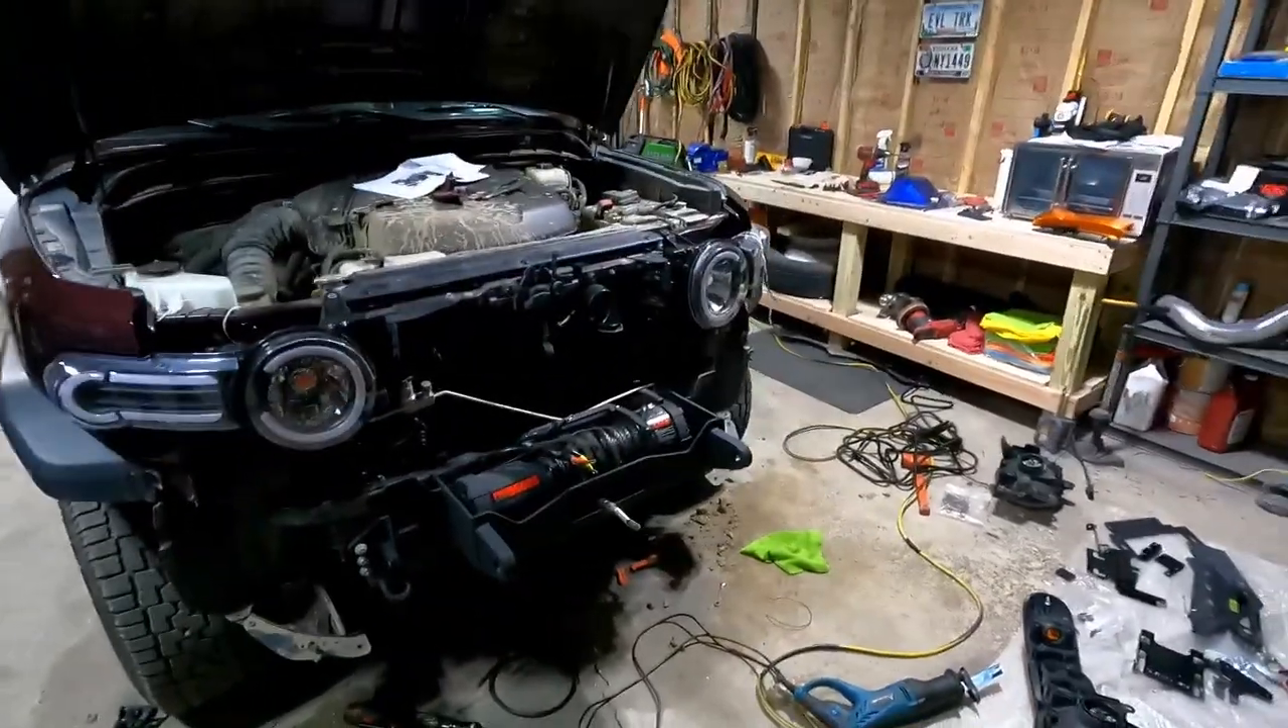We got both the headlights in. I did take the bumper off.